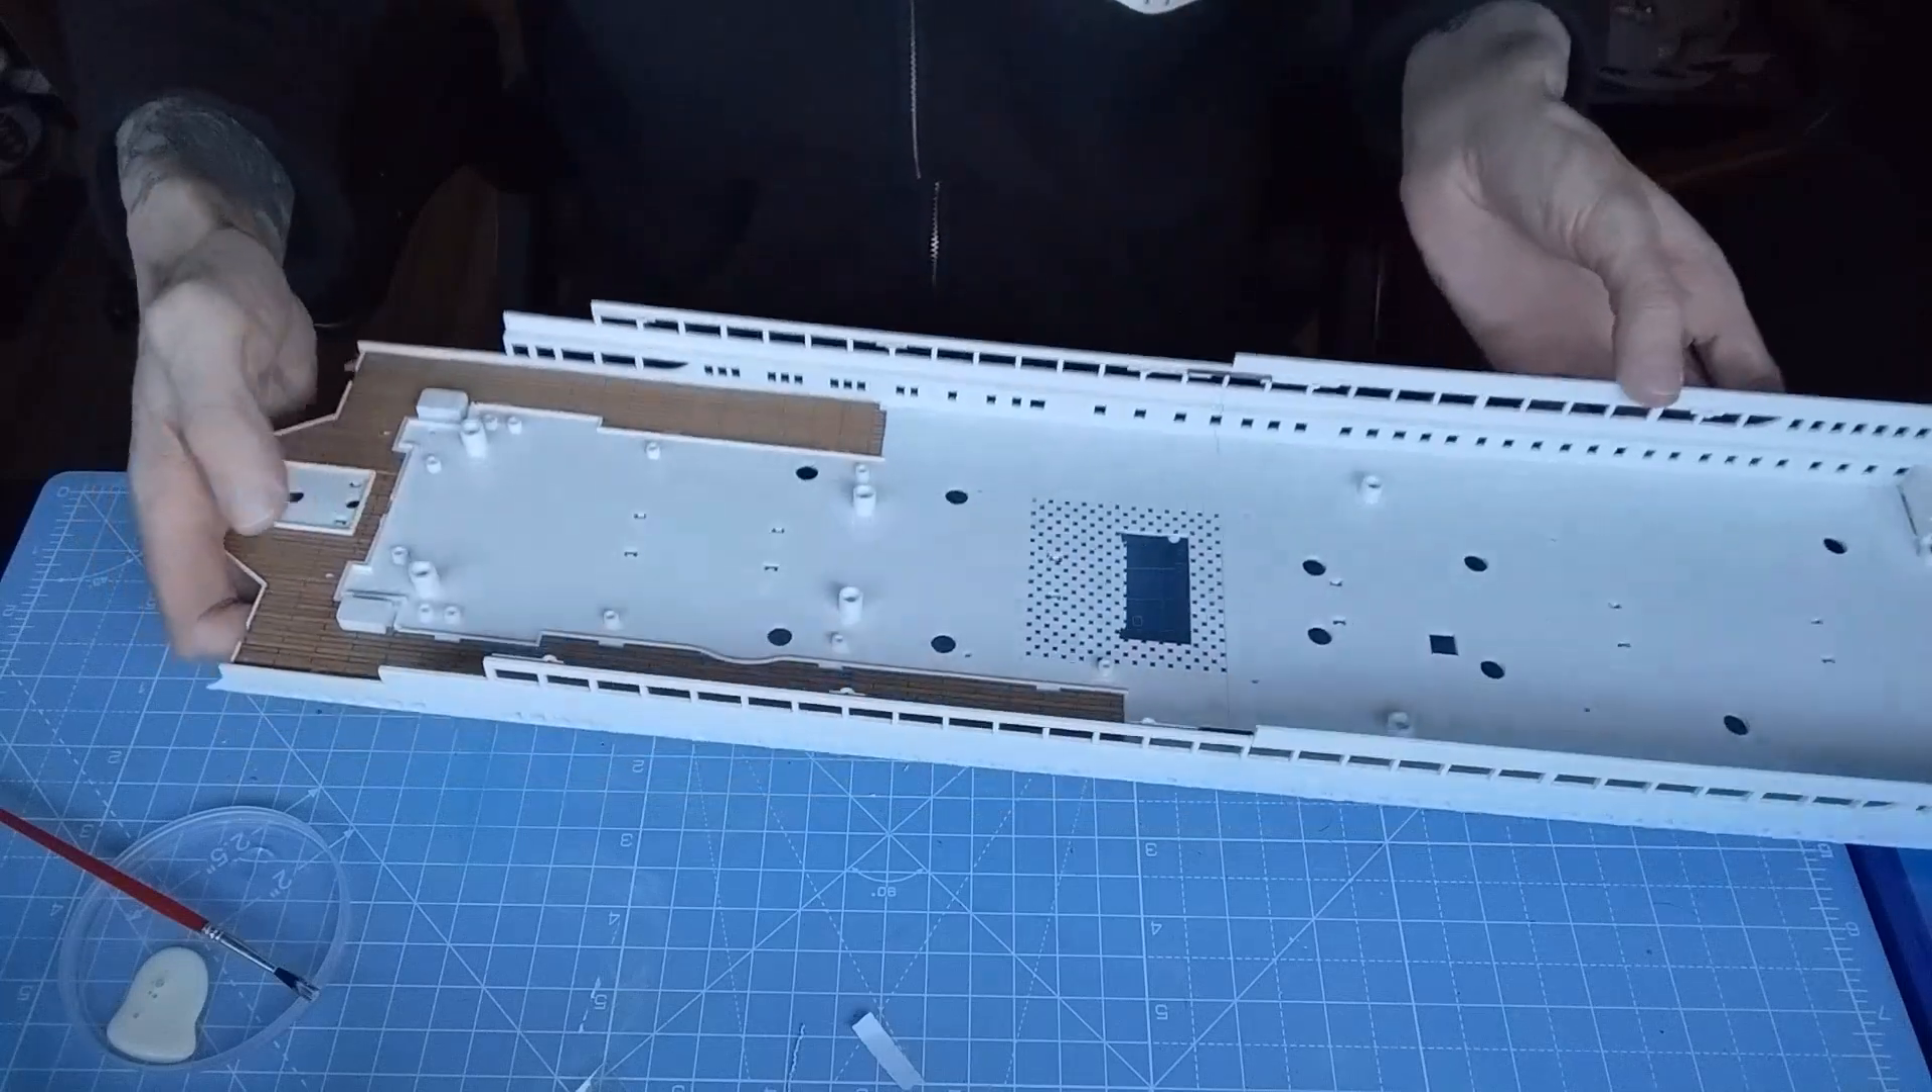That's that little bit of decking in place.